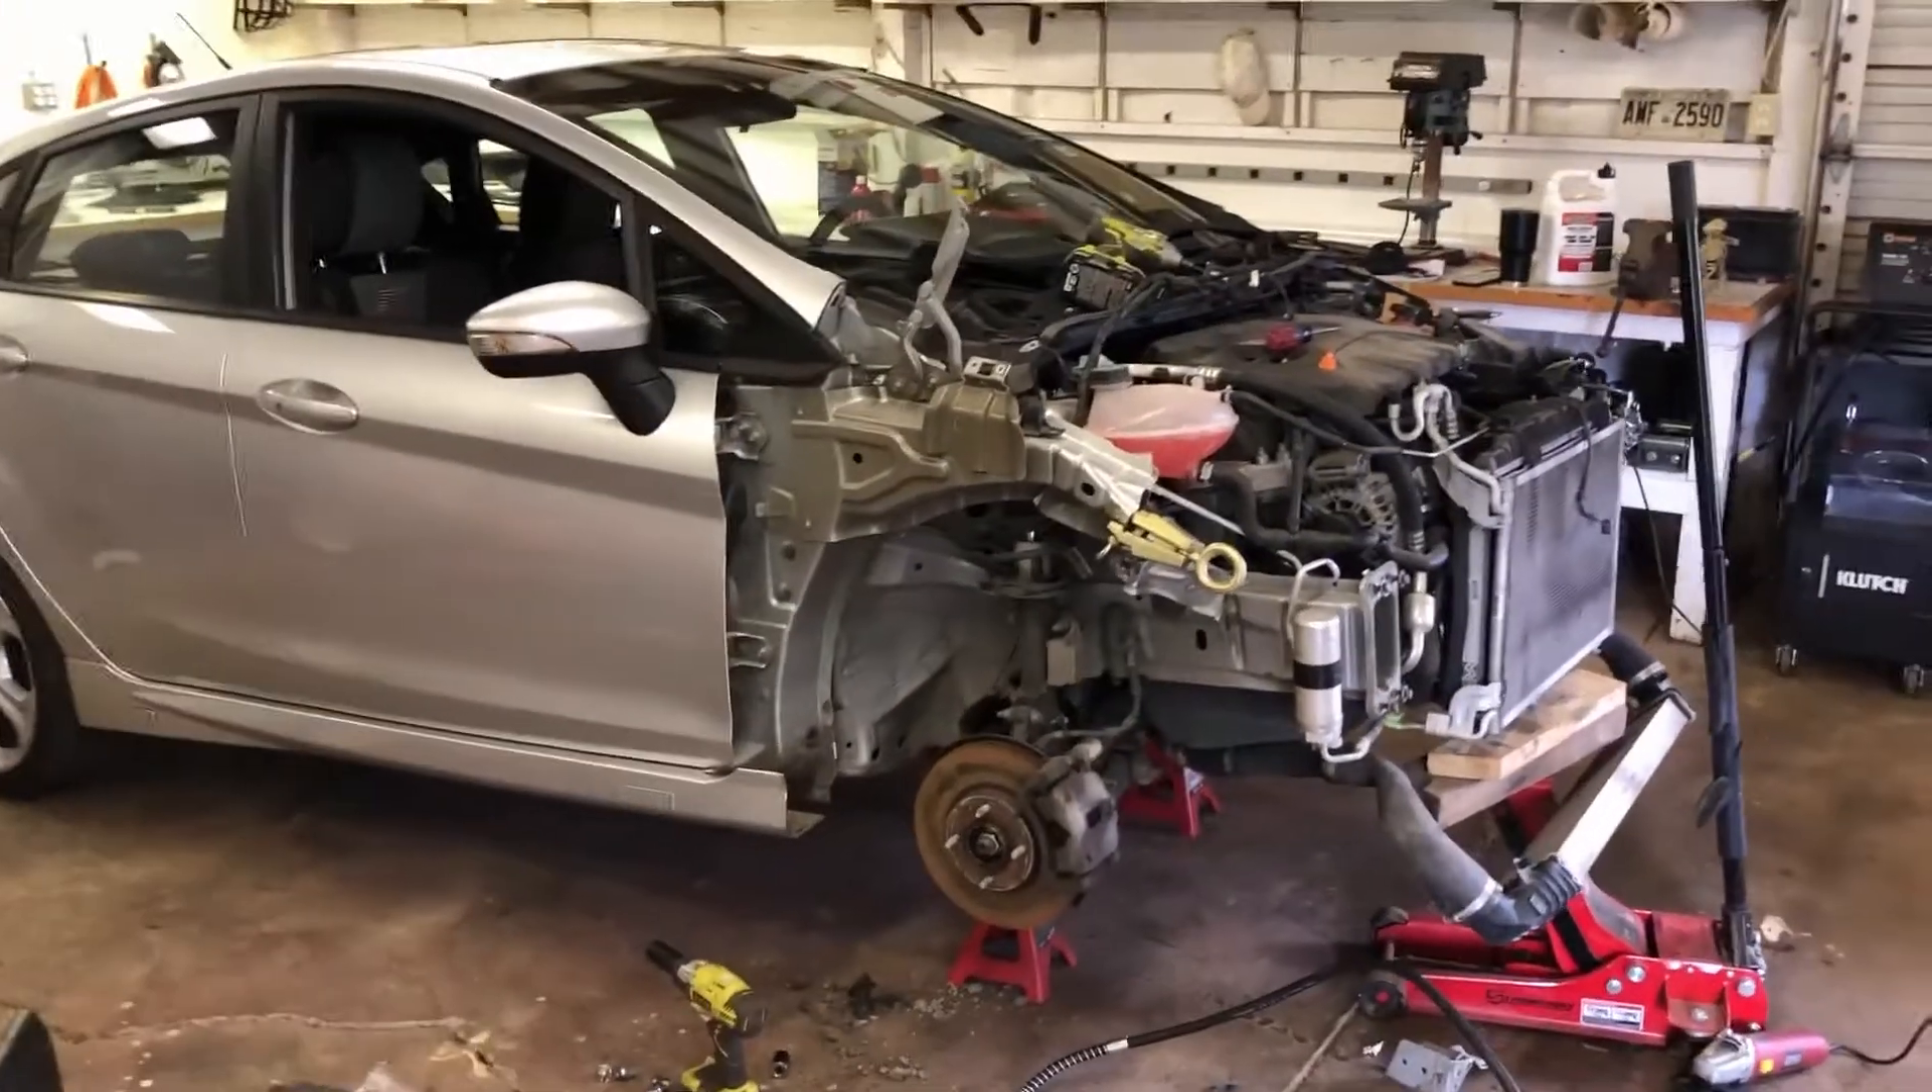All right, day one is complete and I have the car tore down.